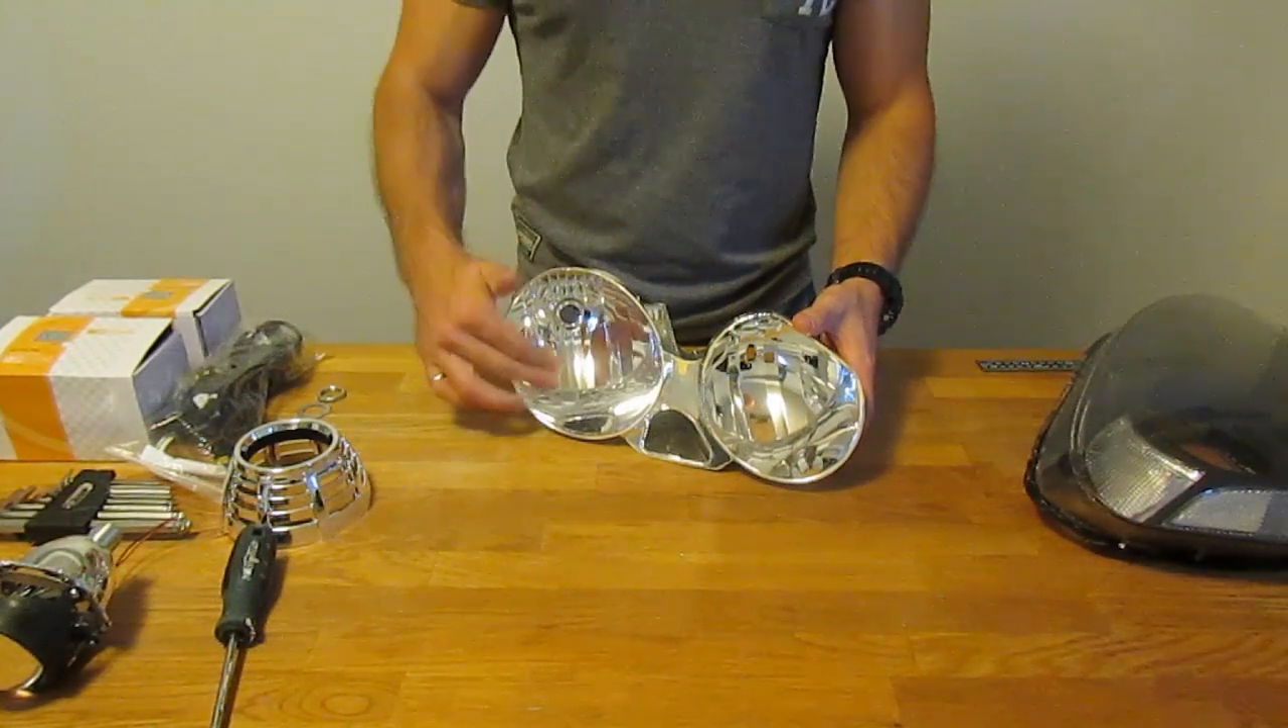In my particular case I have this silver piece here which comes out of this back housing which I already removed beforehand and I'm left with two openings.